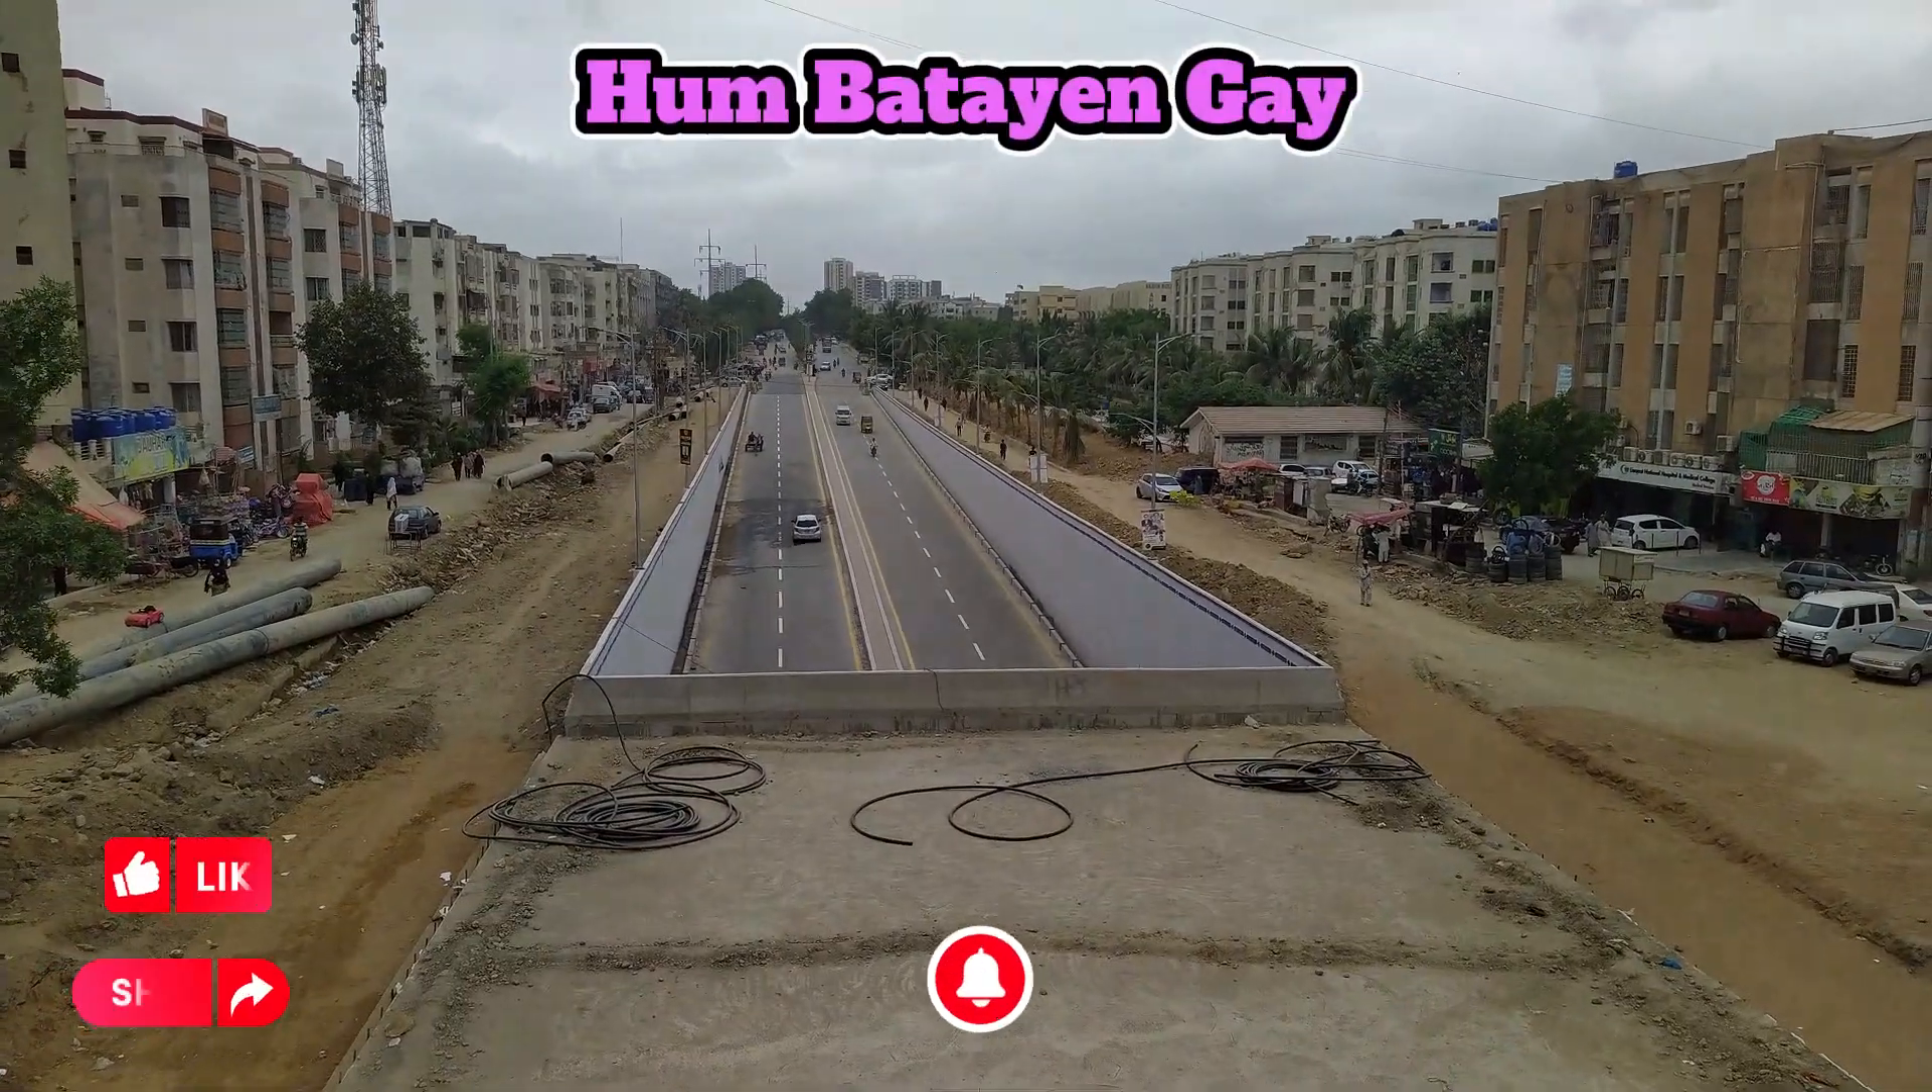یہ ٹرافک کے لئے ابھی کلیر نہیں ہے پانی کی لائنیں یہاں رکھی ہوئی ہیں کیونکہ ابھی تک ڈالی نہیں گئی ہے۔